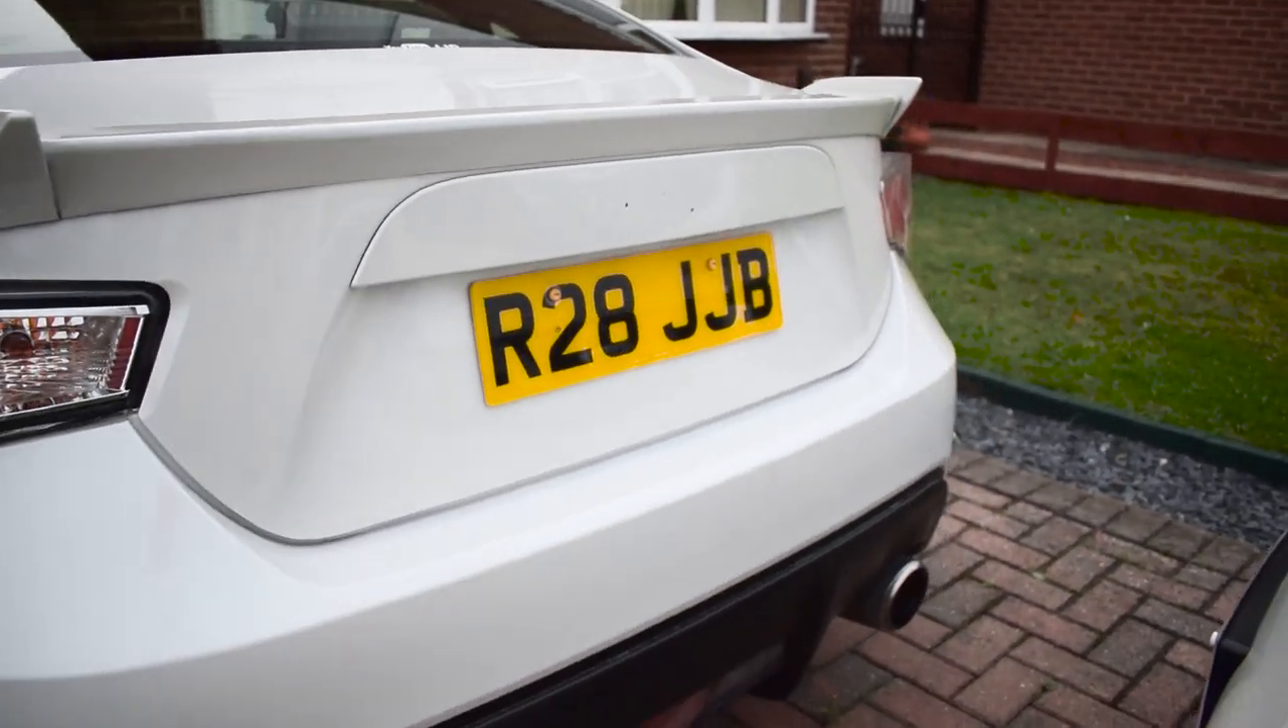So you see there's no badges whatsoever on the back it's all nice and clean and ready to put the new ones on.